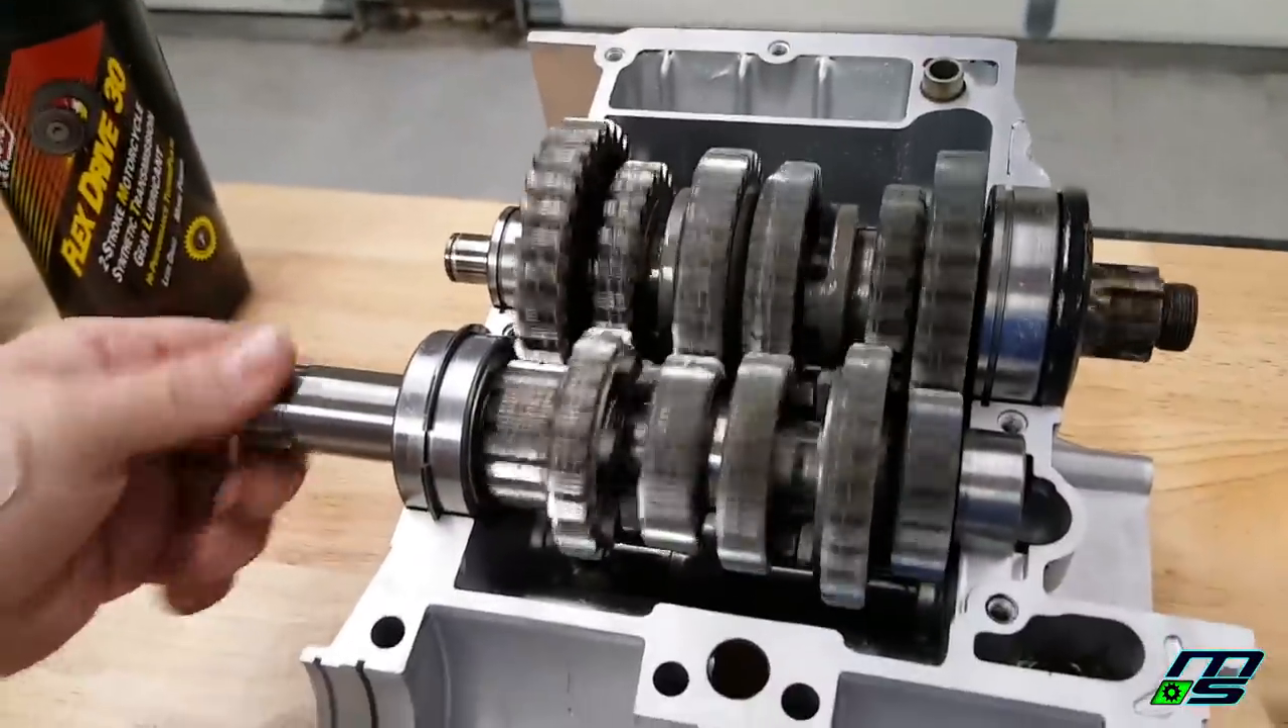The transmission is in there.